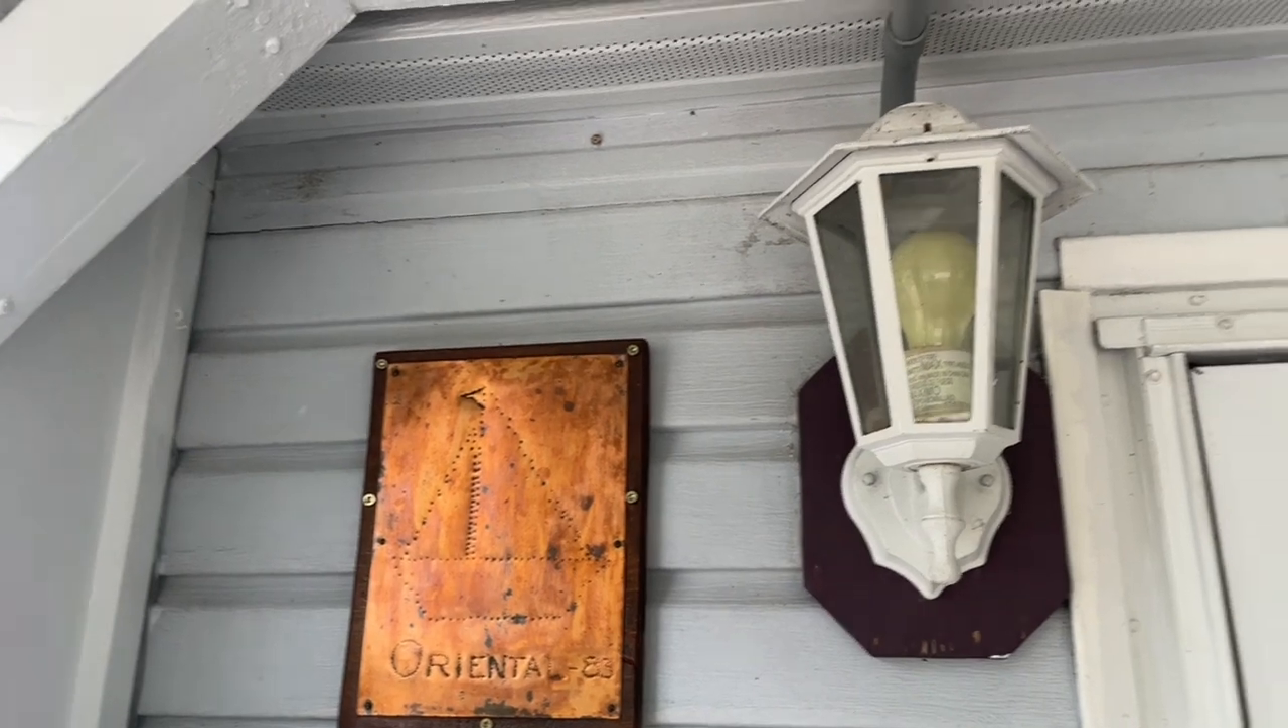Okay, so we have the, uh, outdoor light, uh, remounted. Everything's concealed.